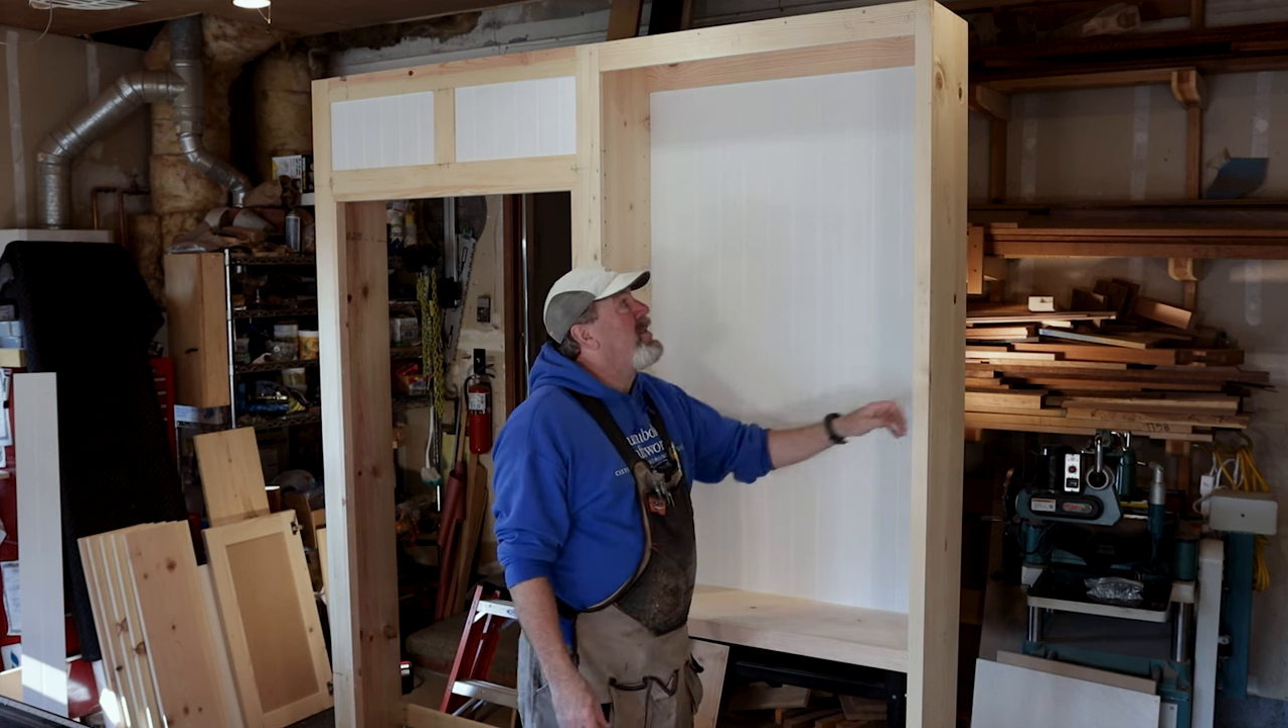The sun came out and your cabinet is built.